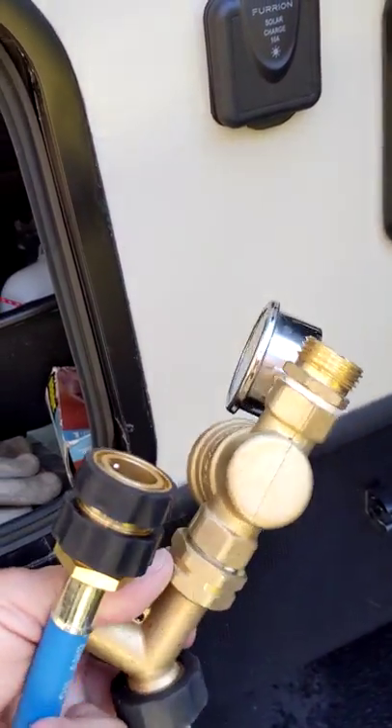I have a quick disconnect fitting screwed on here. And over here, I have my water pressure regulator.